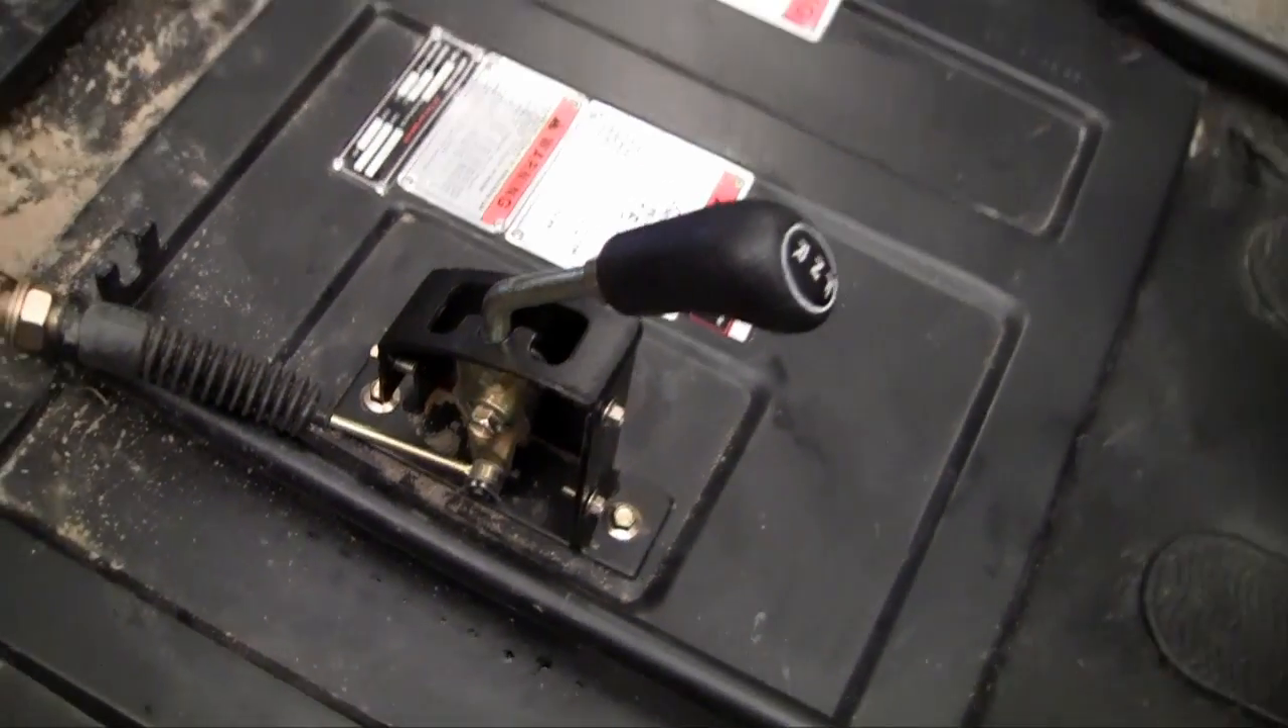So now our hand lever is complete.